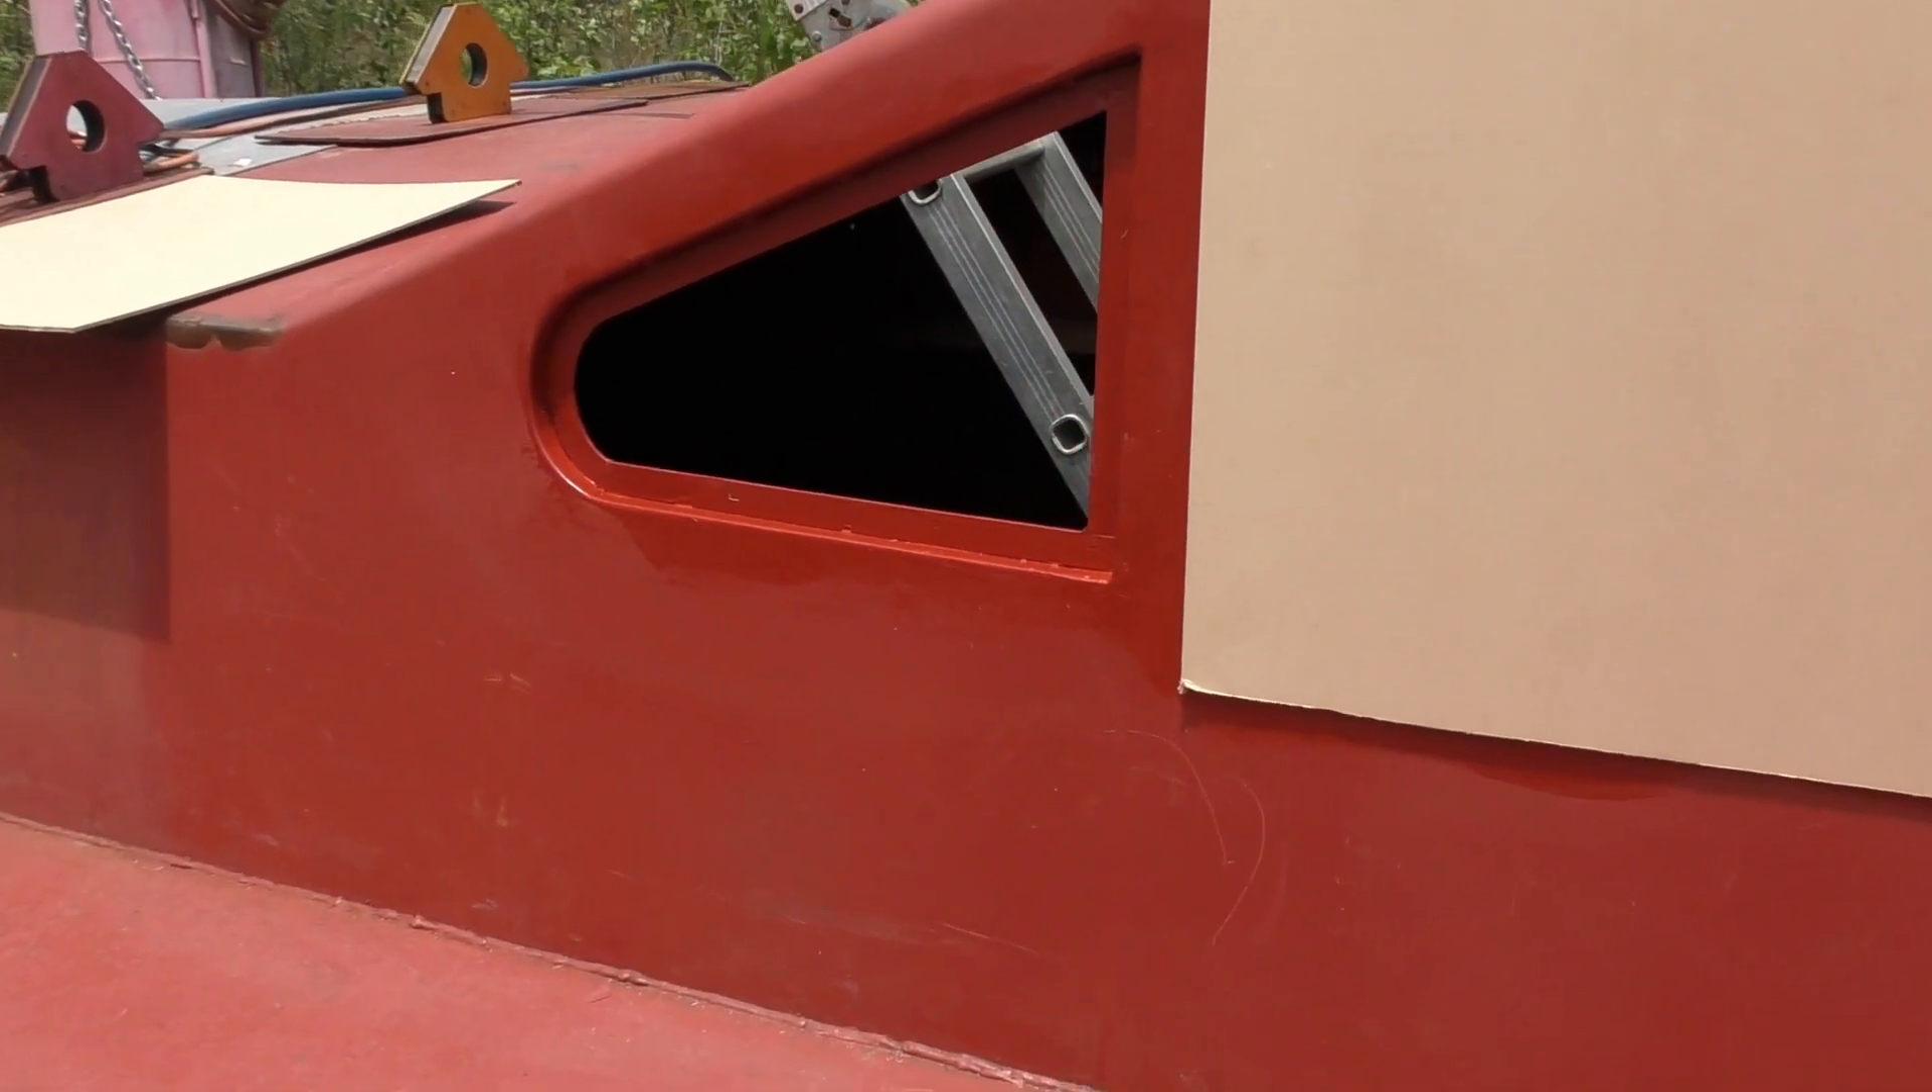Obviously there you can see the little quarter light that I haven't taped up yet.